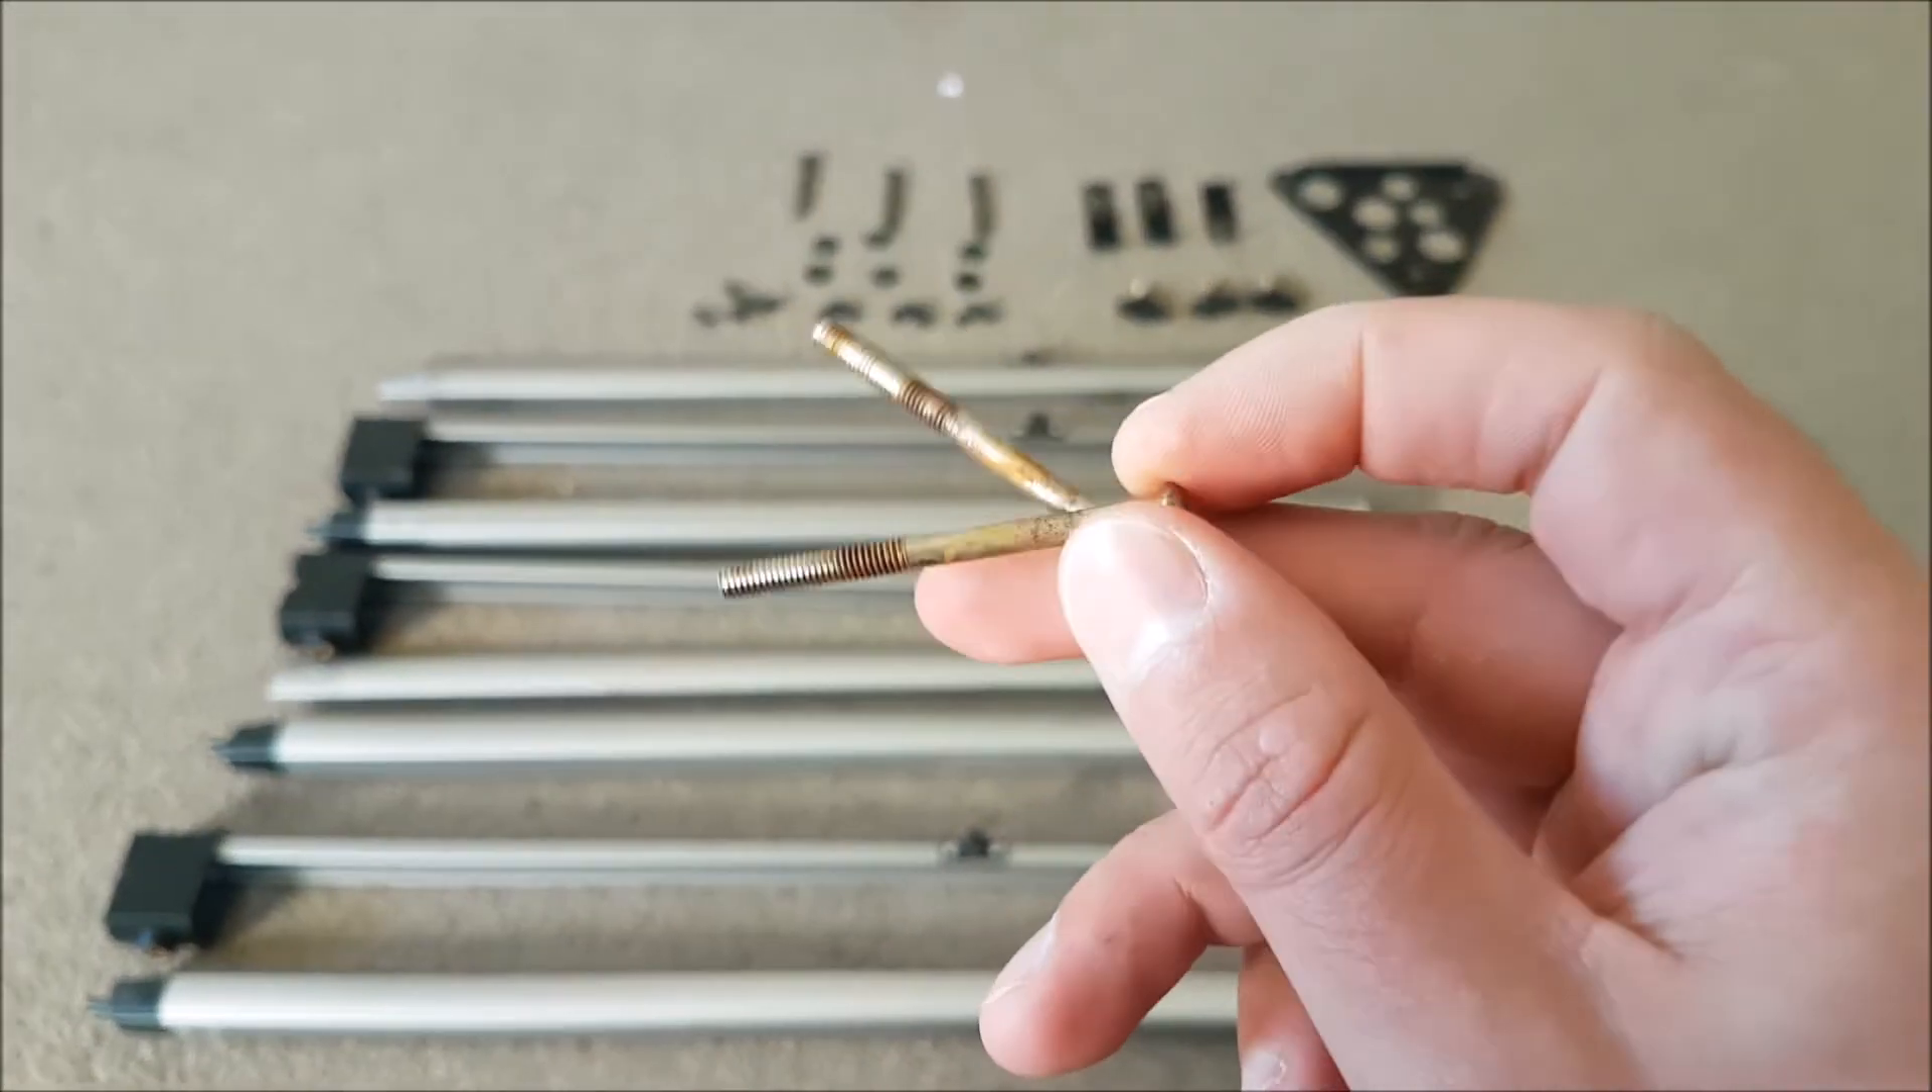Right, so the tripod has been disassembled.